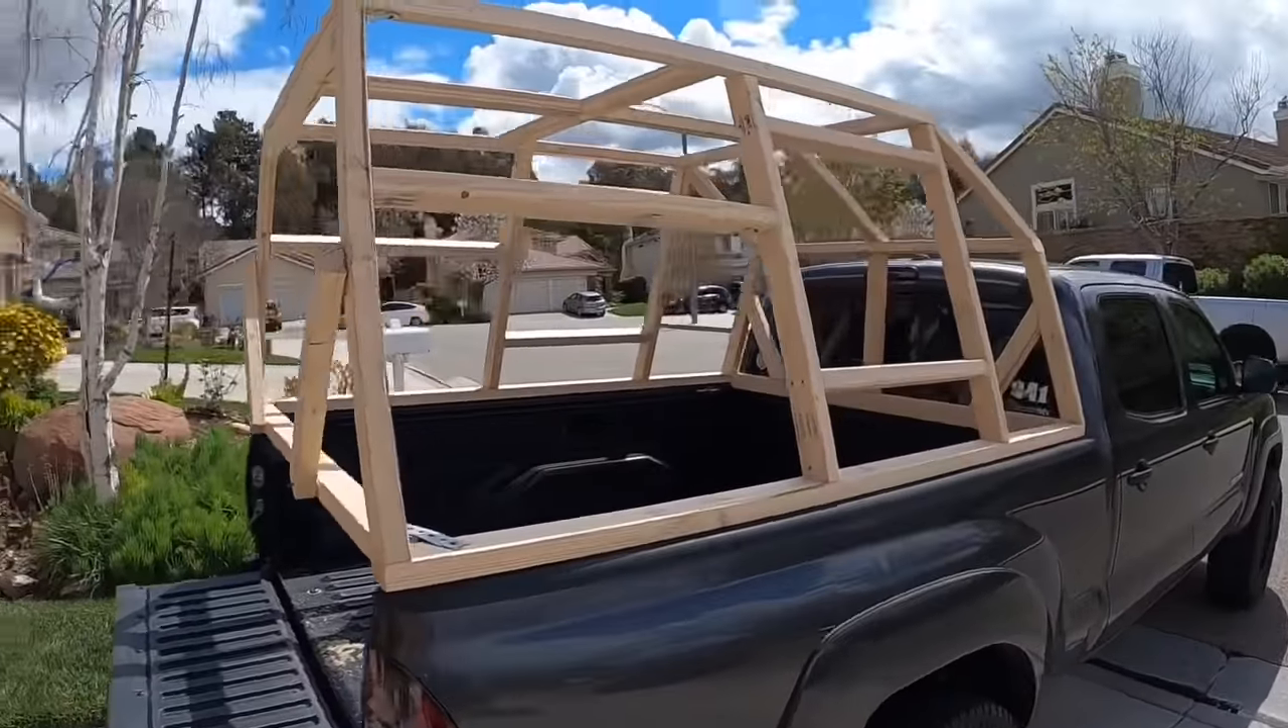First, I started with the framing, obviously, so I have my side pieces.